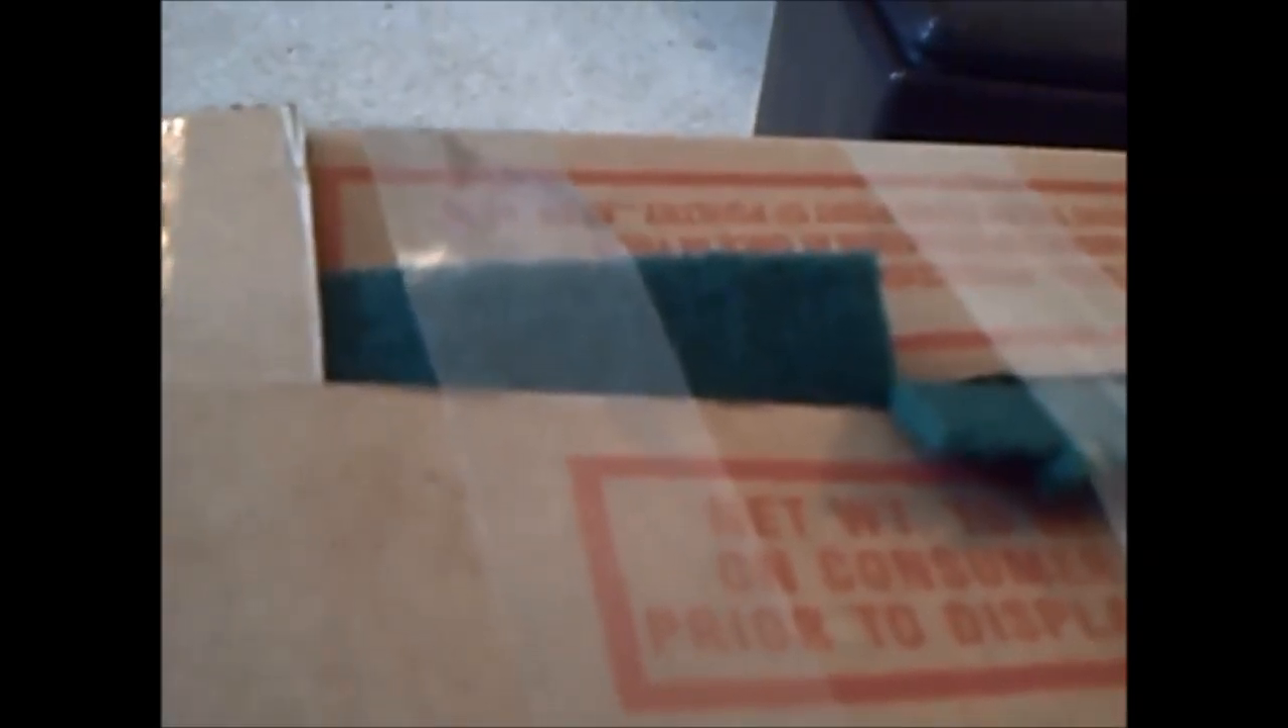So what I've done to basically make like a bee filter is I've taken some of these green scrubby pads, cut in half, and just wedged in the opening there.